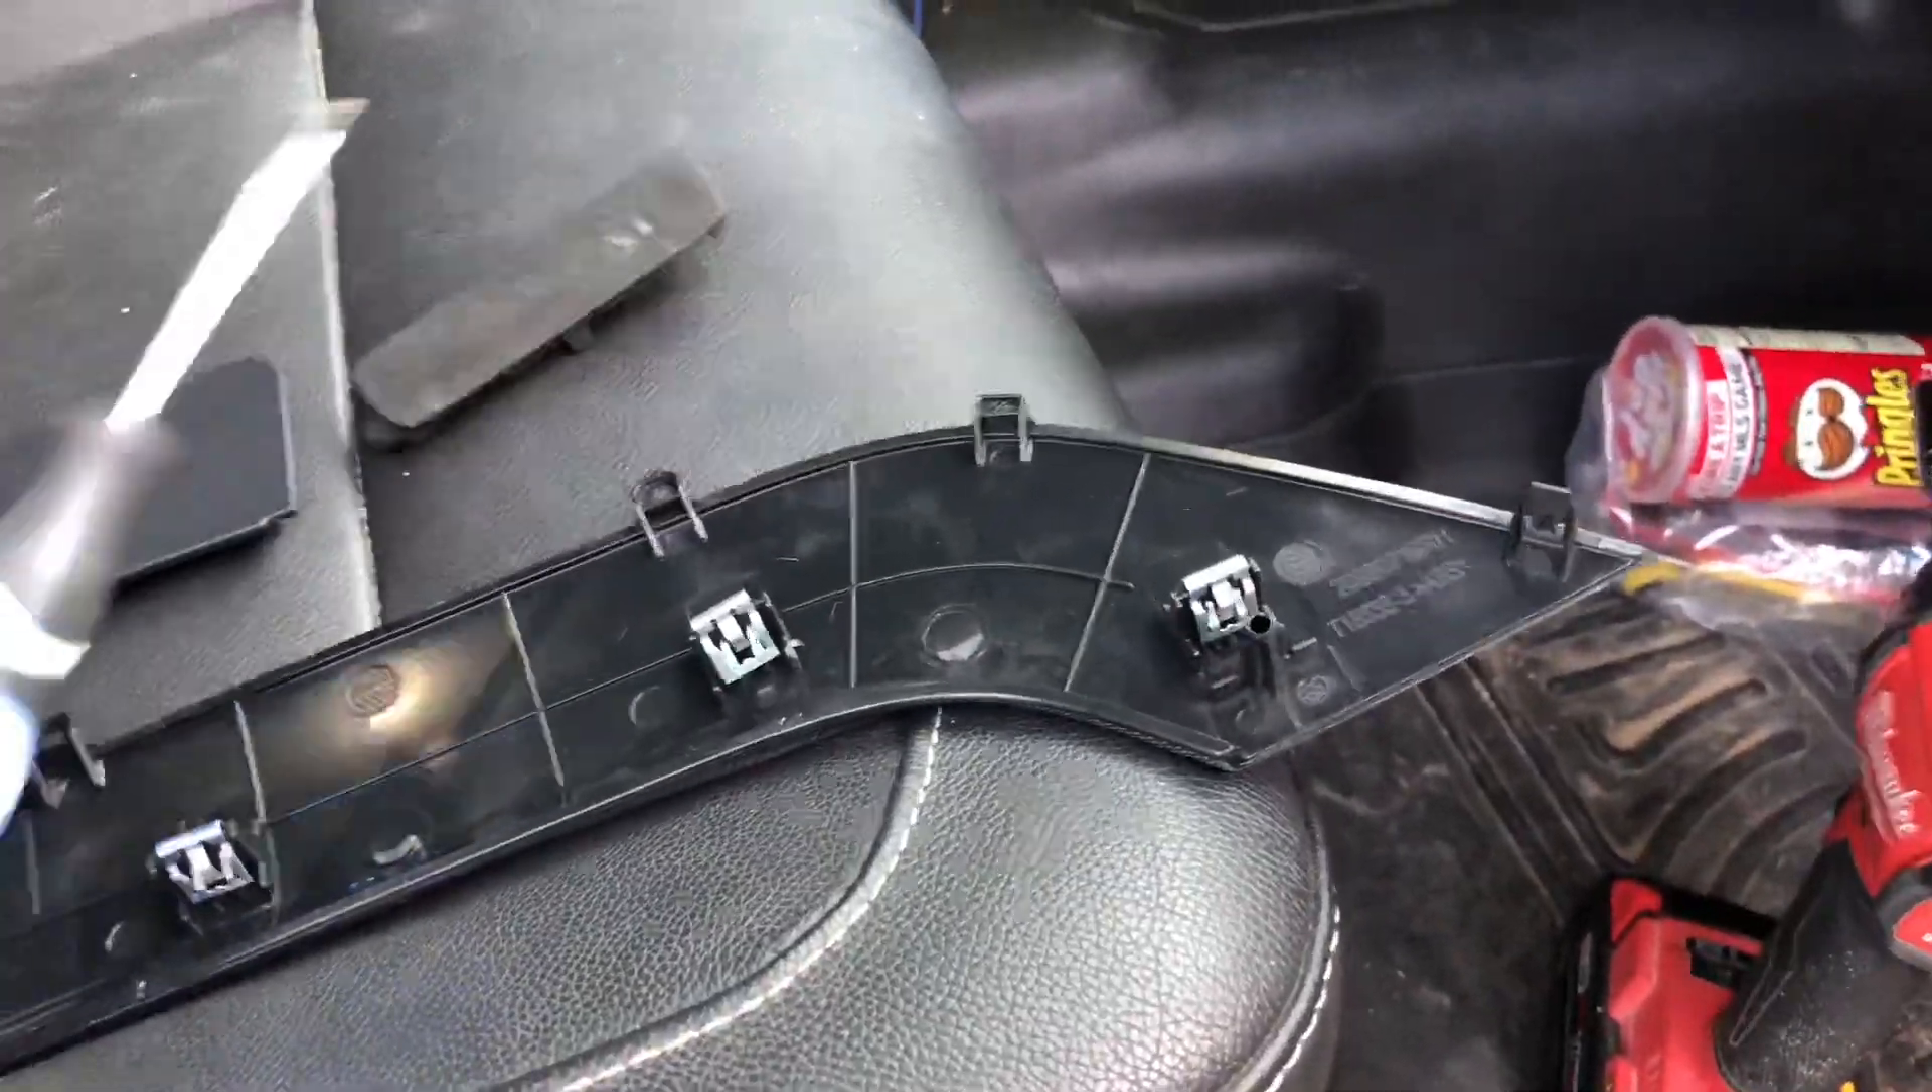With that panel removed you can see there's these four detents on there.